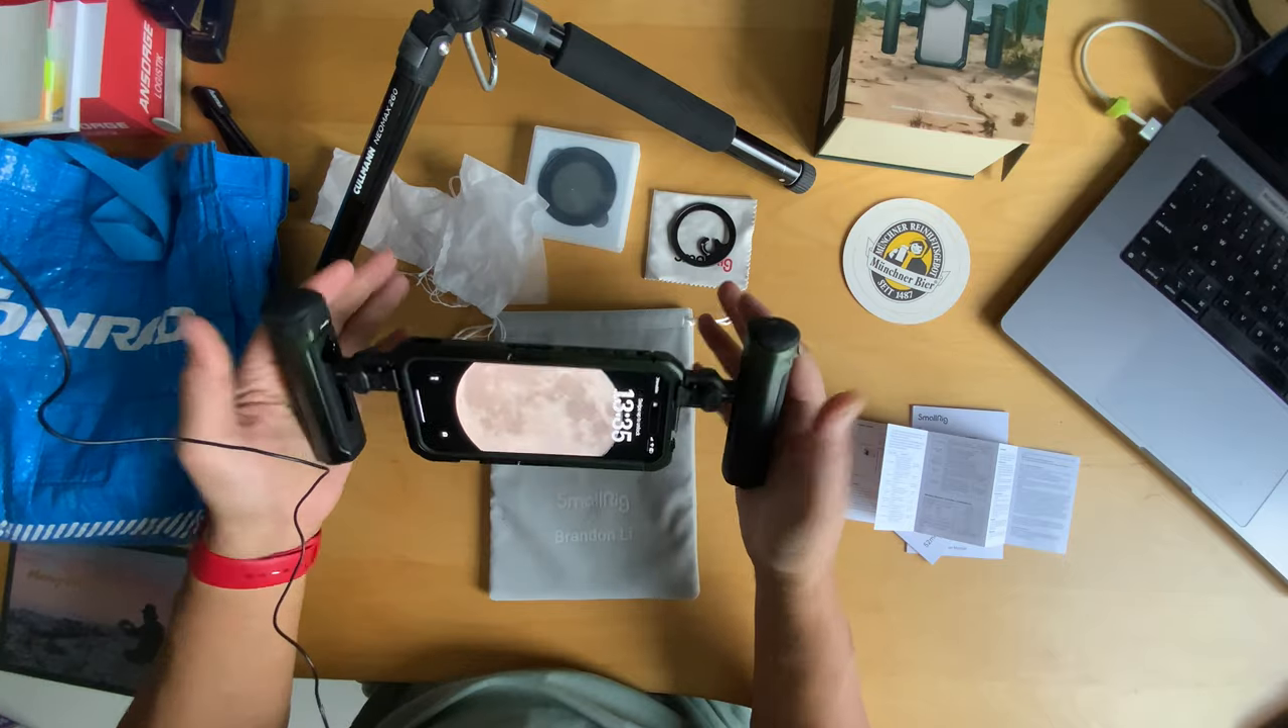All right so now we've got the second grip on.